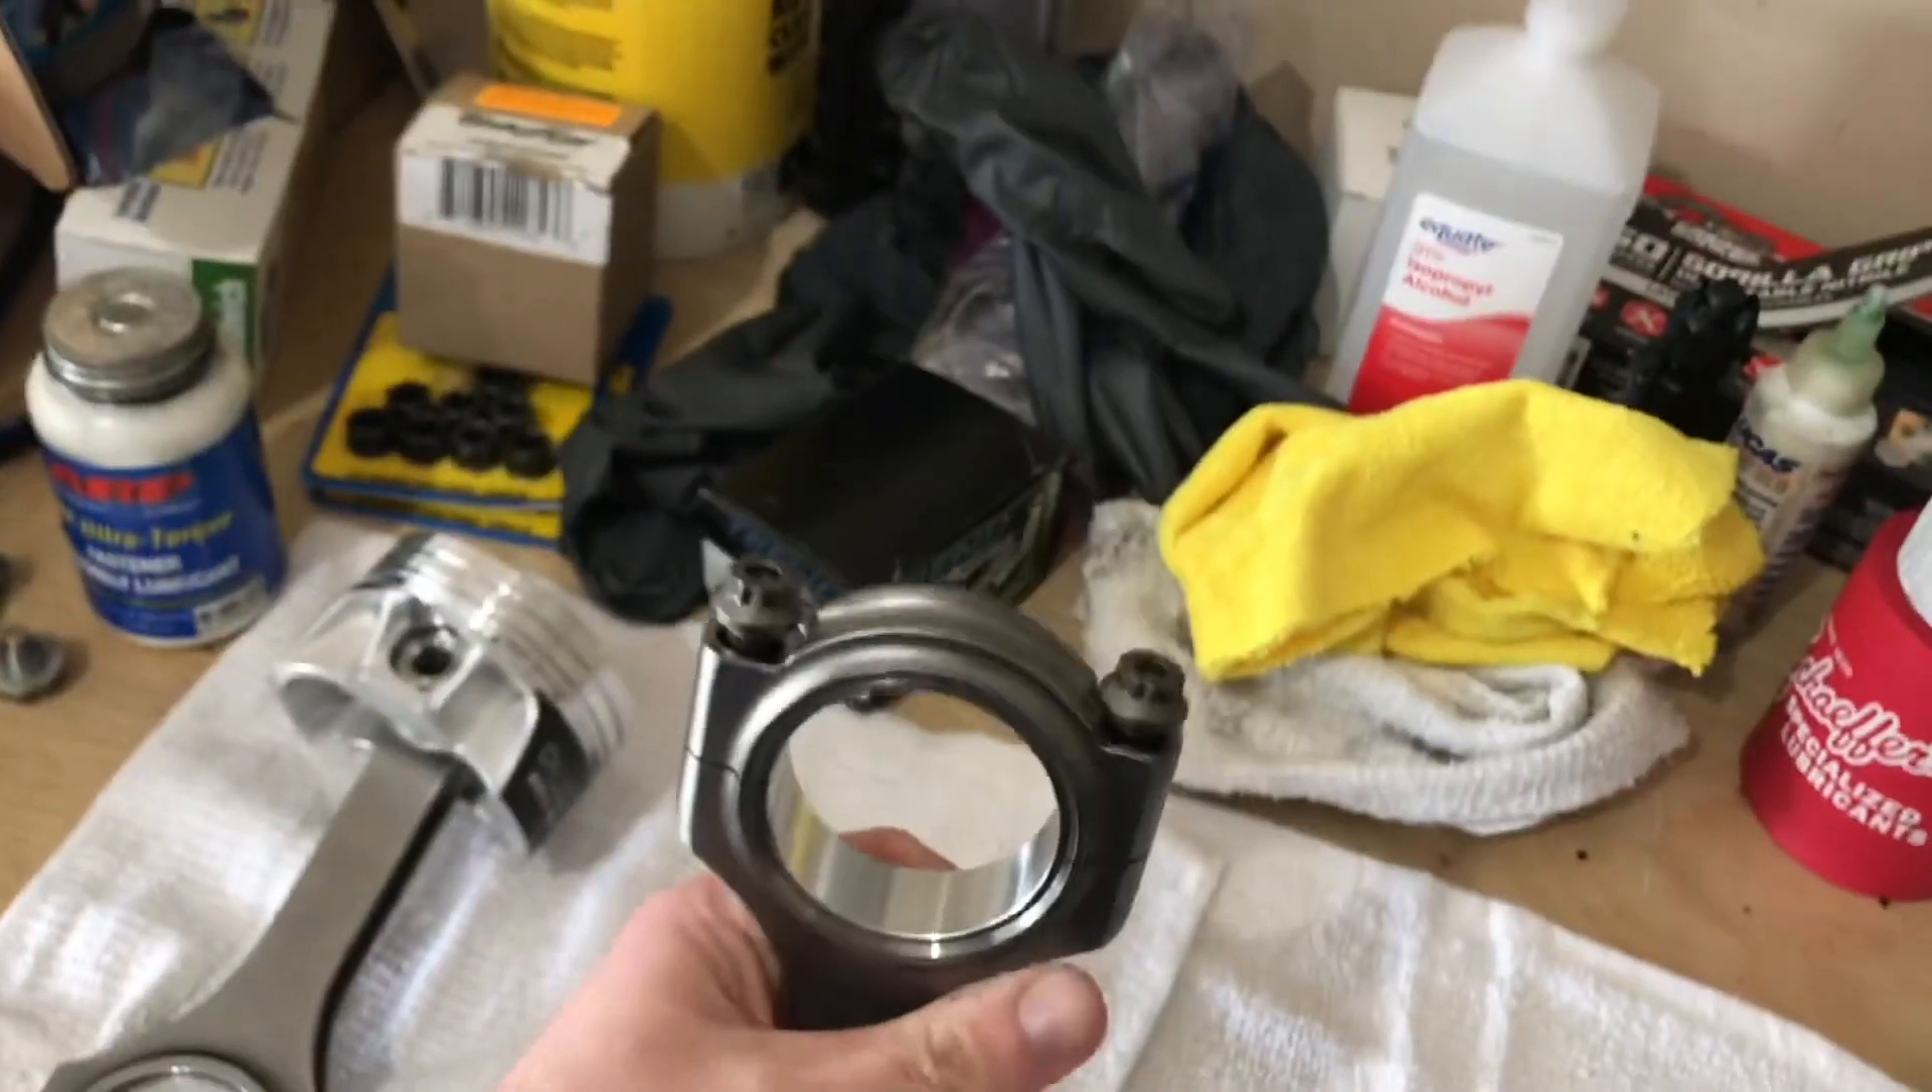So moving on from there, moving on, I've got the bearings inside of the rods already ready to rock.